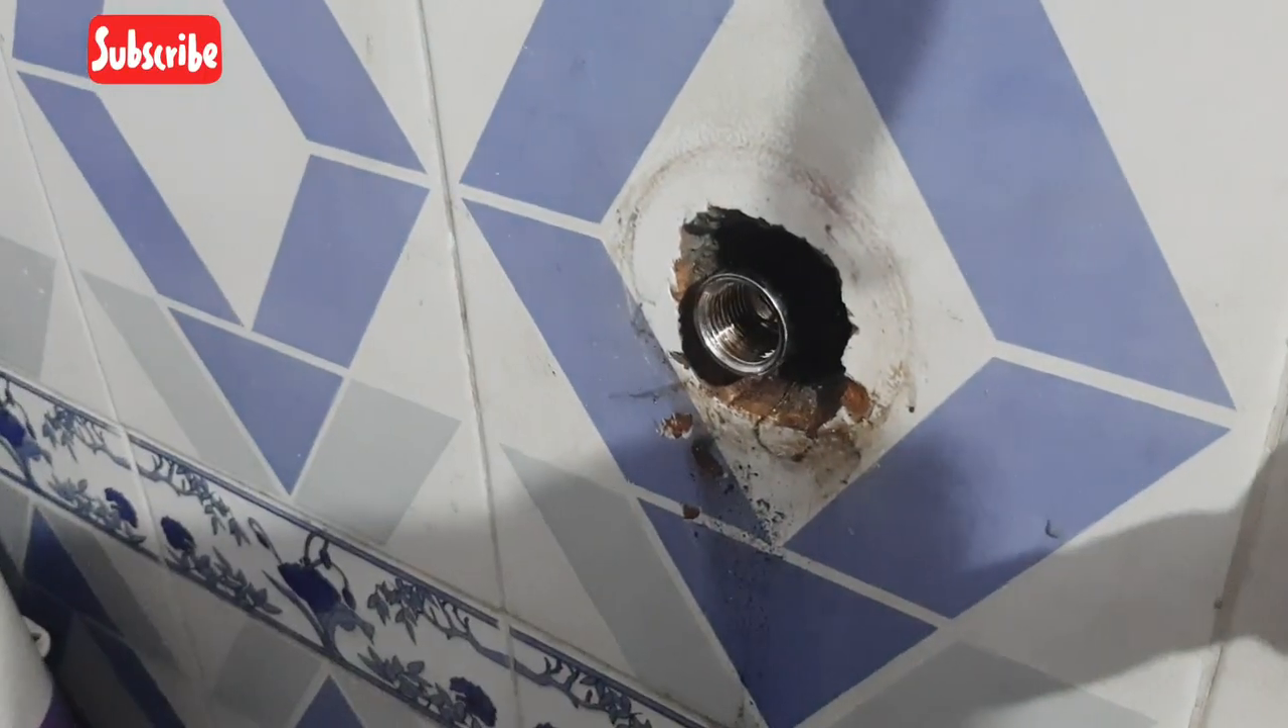यह देखिए गाइस हमने नई एक्स्टेंशन लगा दिया।